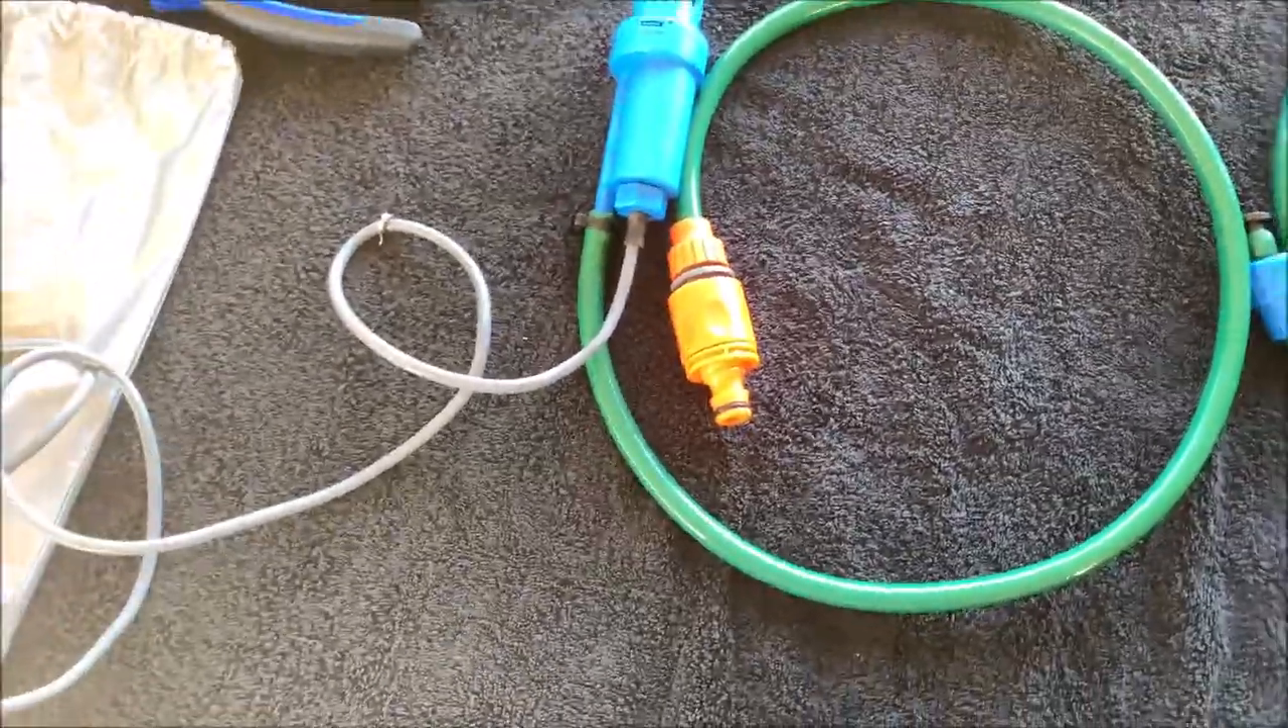So now I've gone ahead and added the garden hose joiner onto the end.